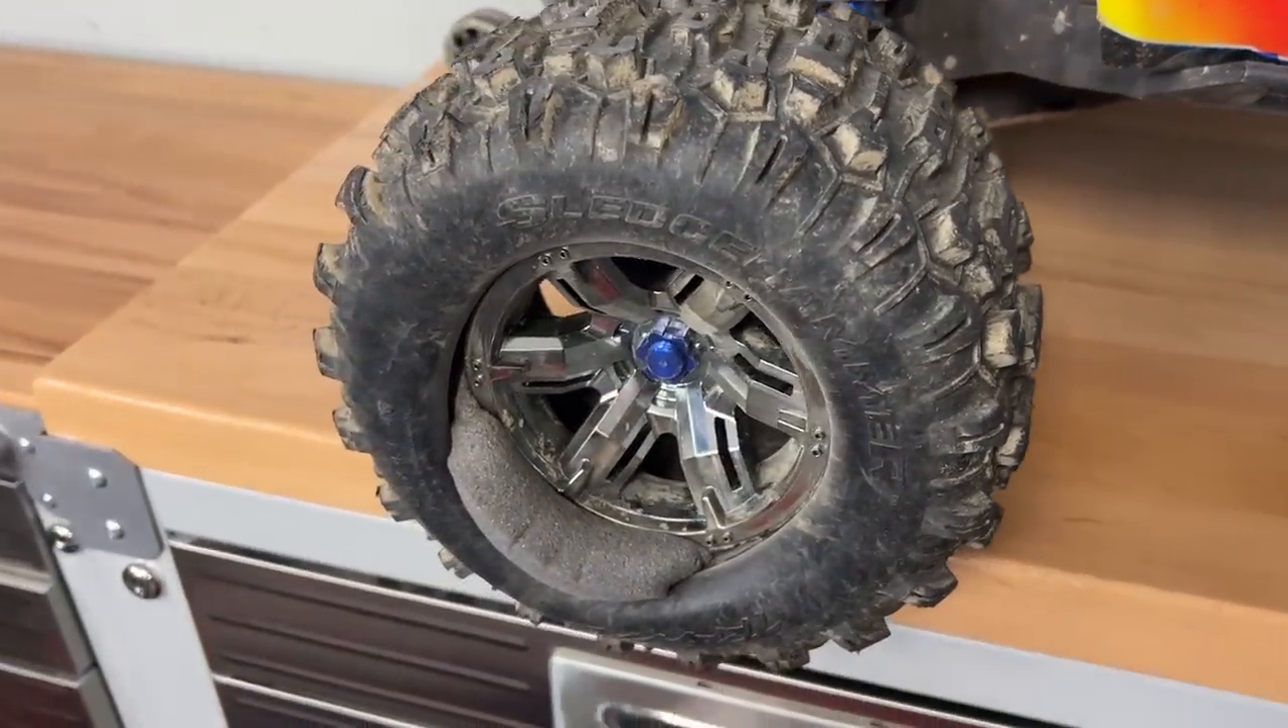Check that out. Foam is still sticking out of the side of the thing.